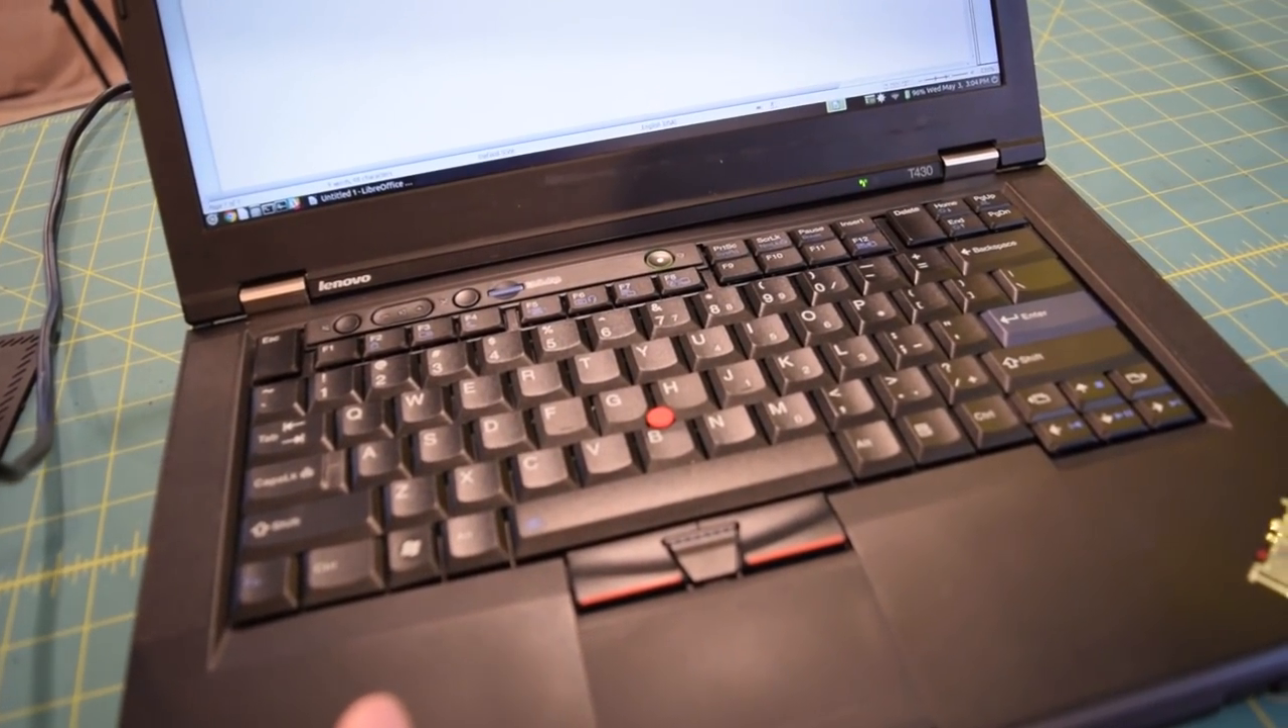I'm happy because as you guys can see, I was able to successfully install the T420 keyboard on the T430 and it is working.